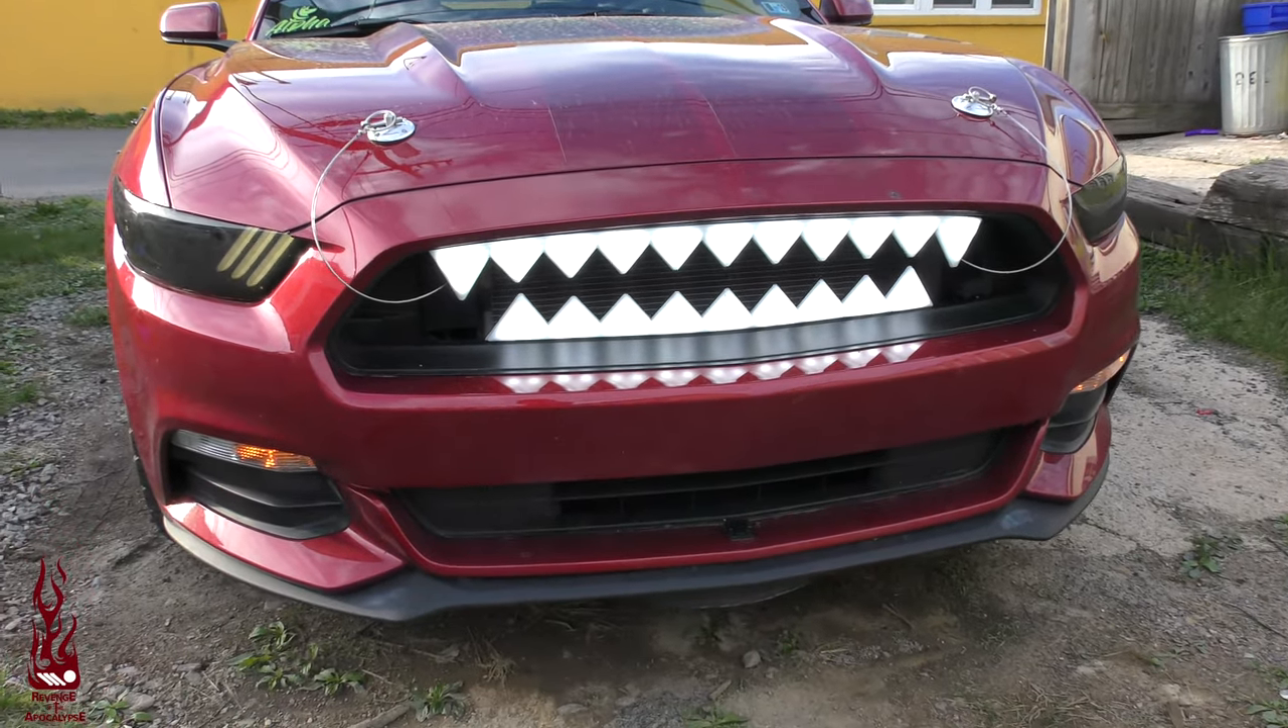Okay guys, and just like that, your Mustang now has hood pins.